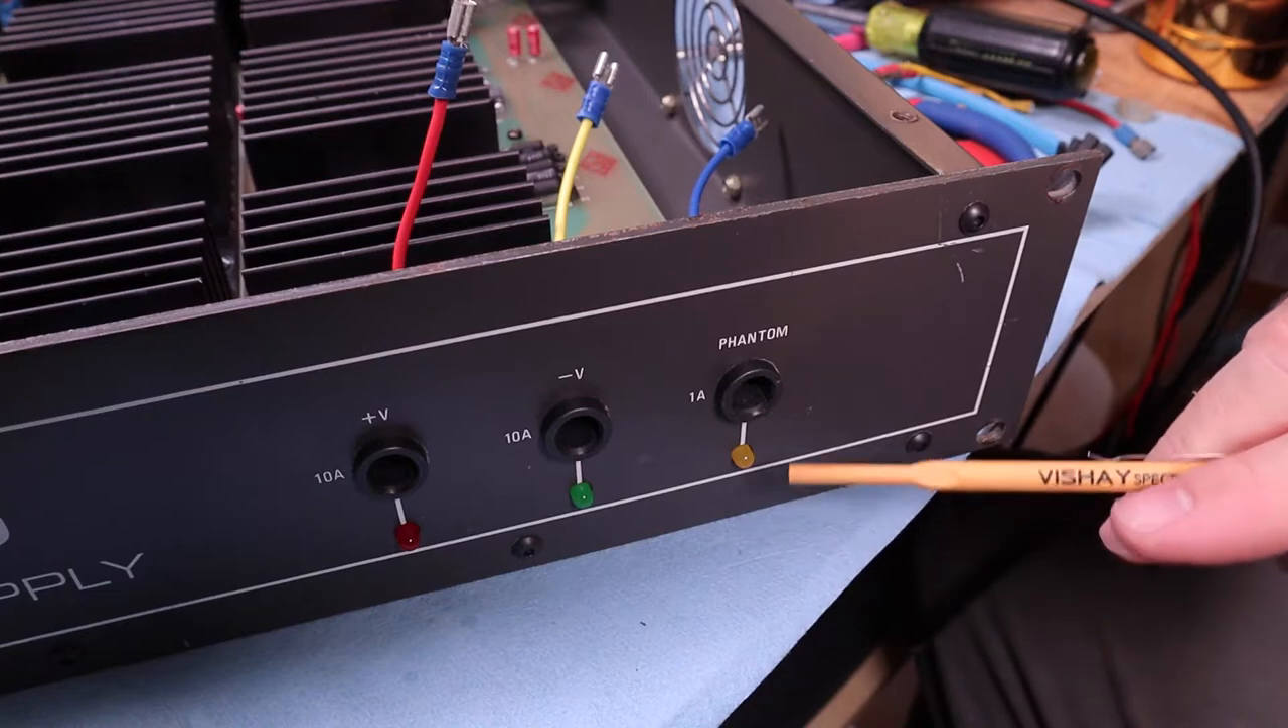Okay I've got the front panel reinstalled I've put in new black oxide socket head cap screws I've coaxed the LEDs back through the front.